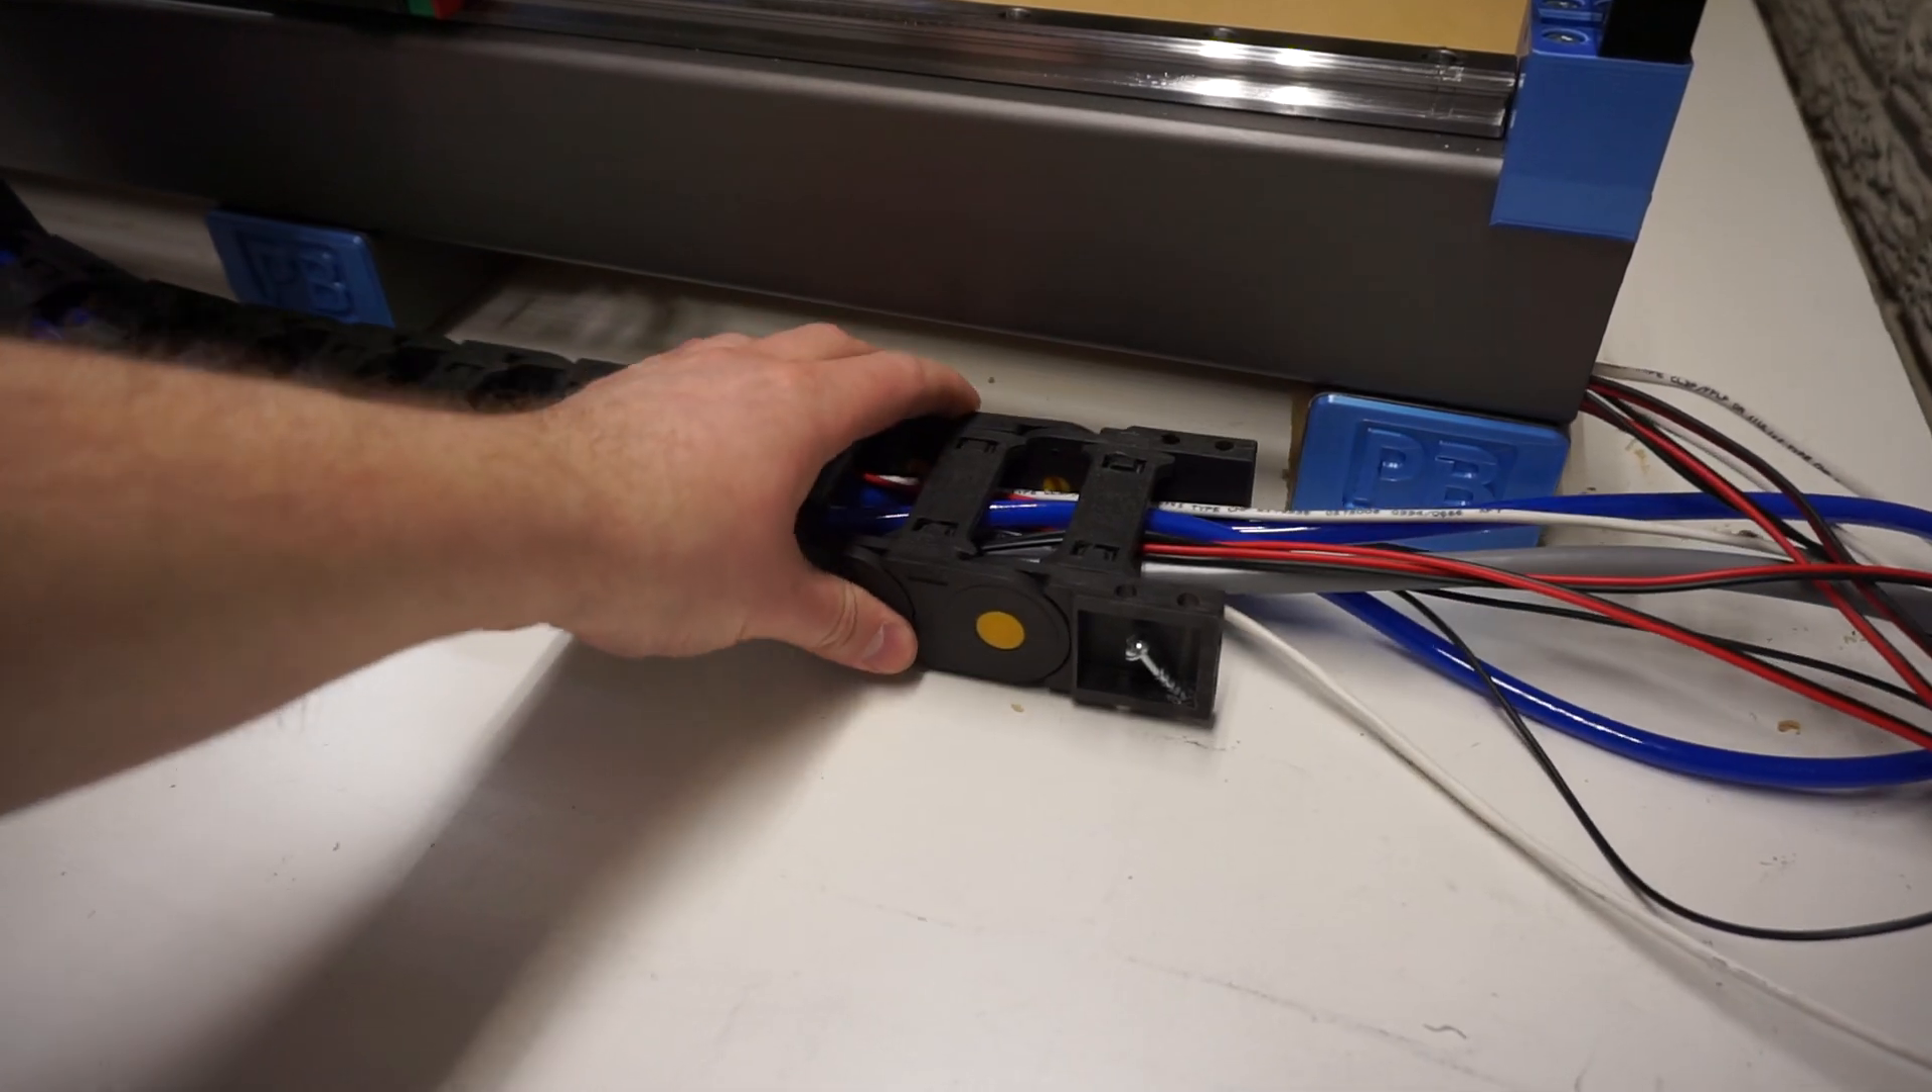But and then I haven't mounted my Y cable chain yet. That's just kind of hanging out for now.